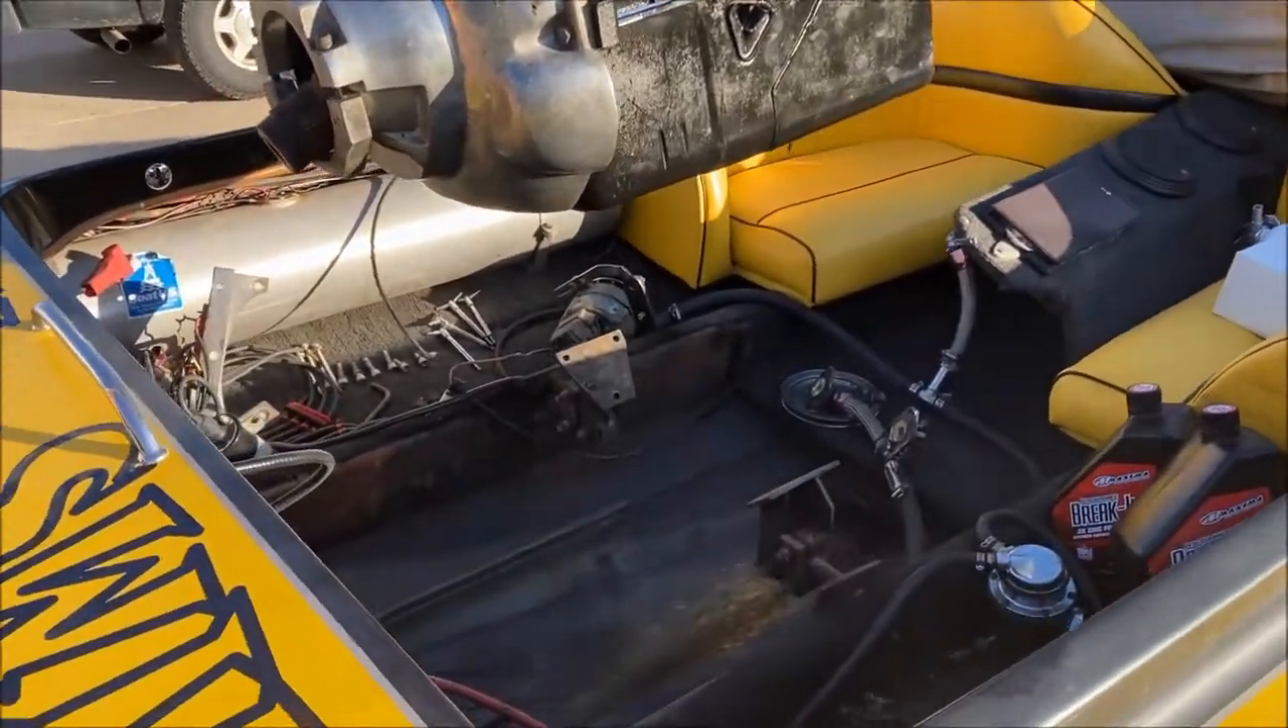And we got a fresh shiny big block hanging in the air. Nearly ready to drop in over here.